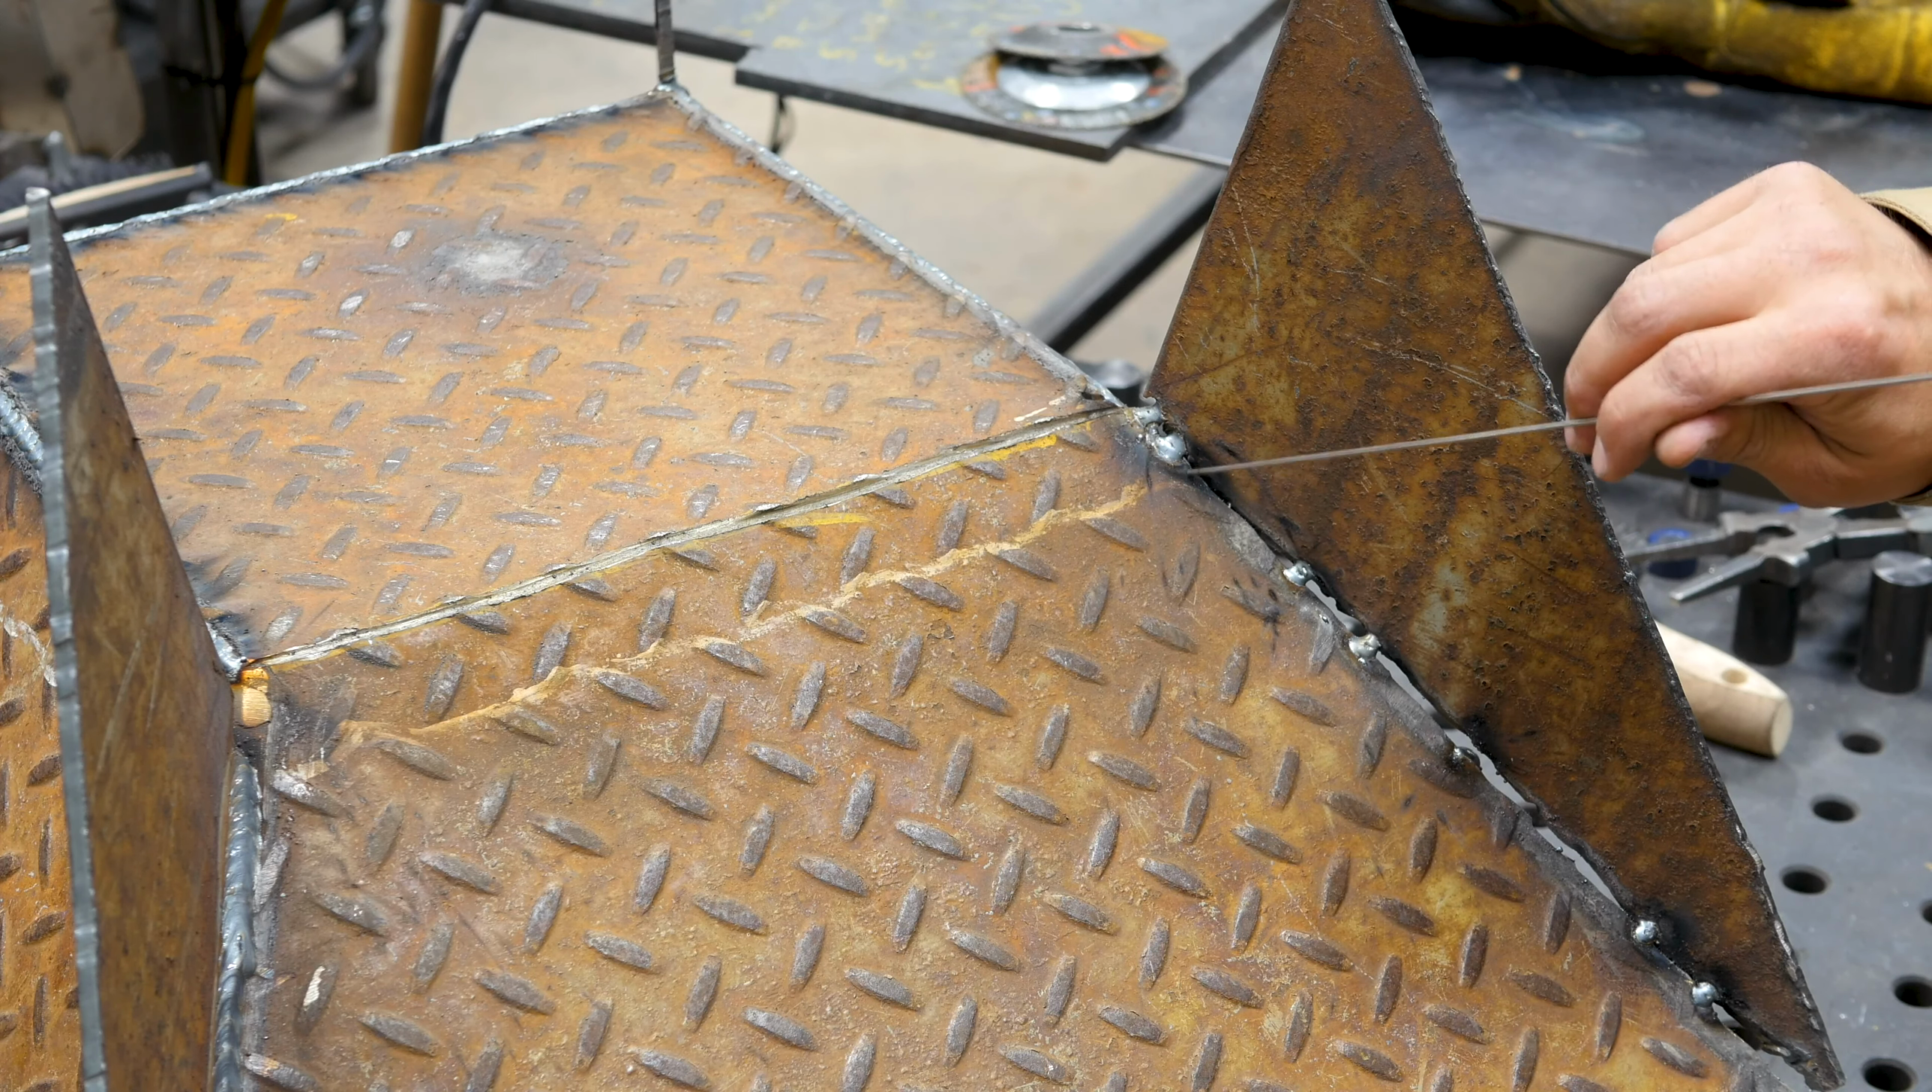We've got a gap in here and we'll just use a little back and forth pattern and get these filled up and it'll be ready to go.